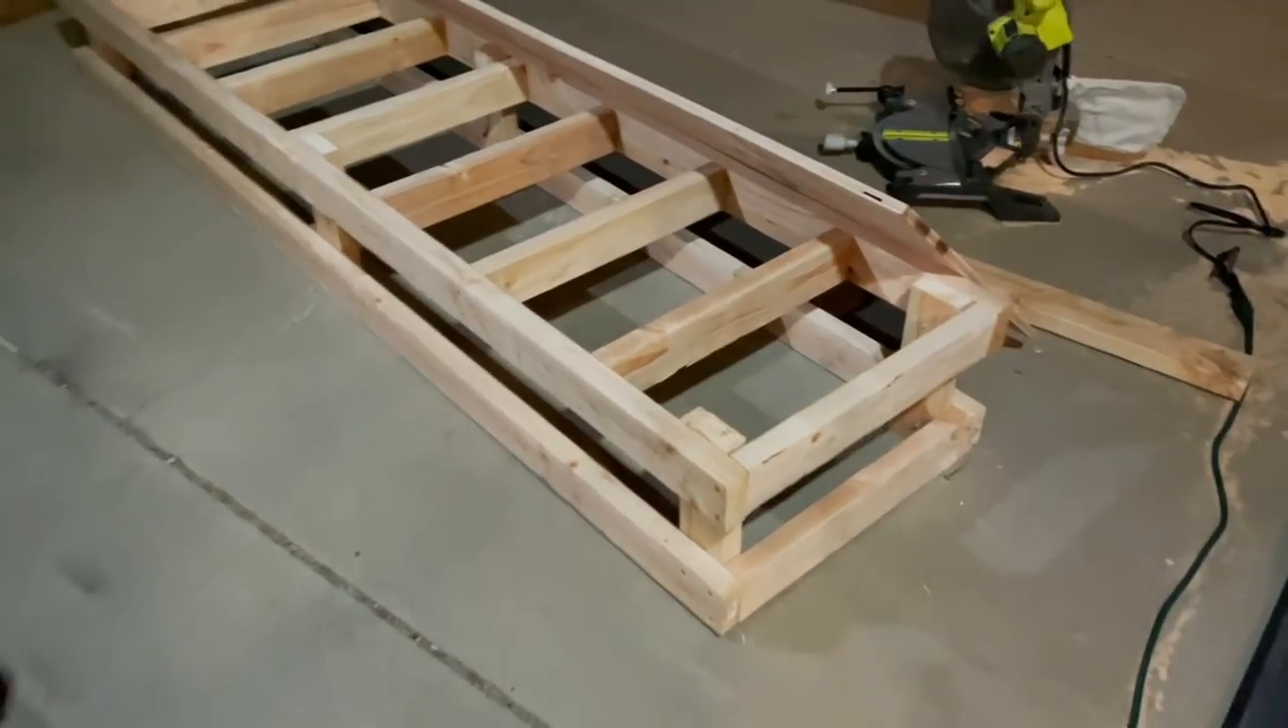I got the frame all done that was a nightmare now we just got to screw down the top piece of ply and the ply on the side.